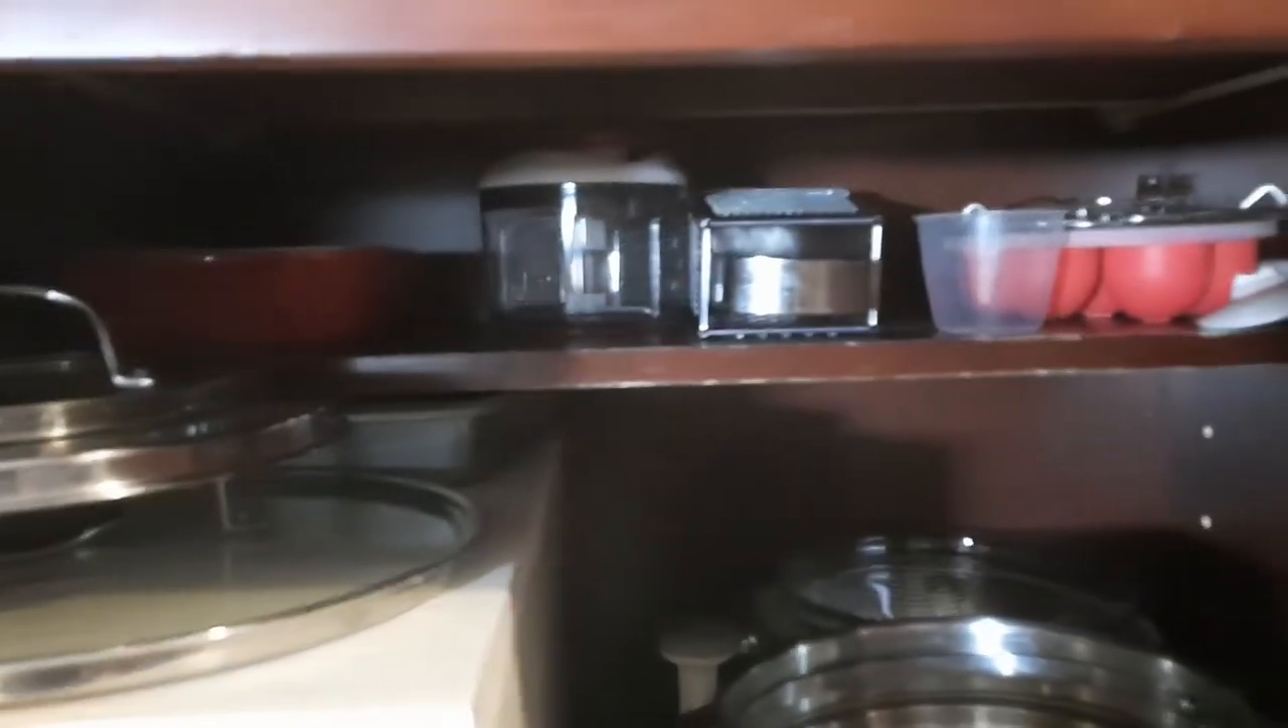I put the top shelf back in here for some more storage.